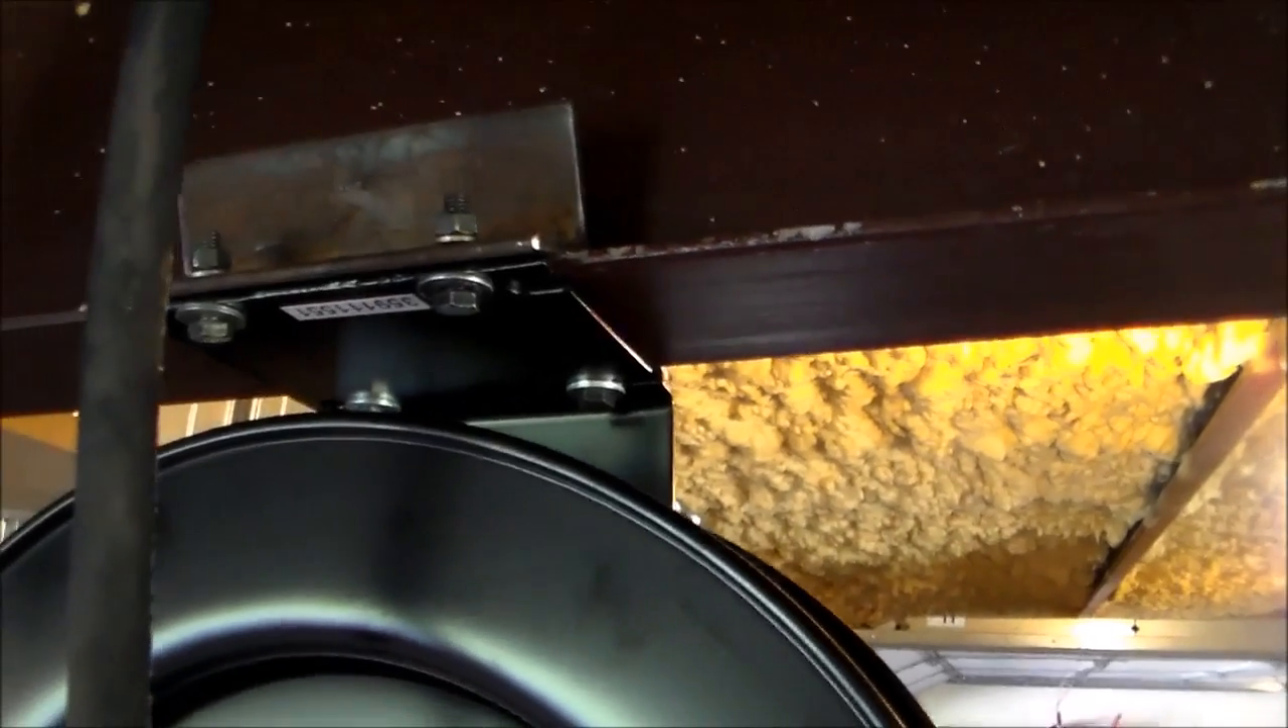But anyway we got that hose reel mounted now and it works pretty good.